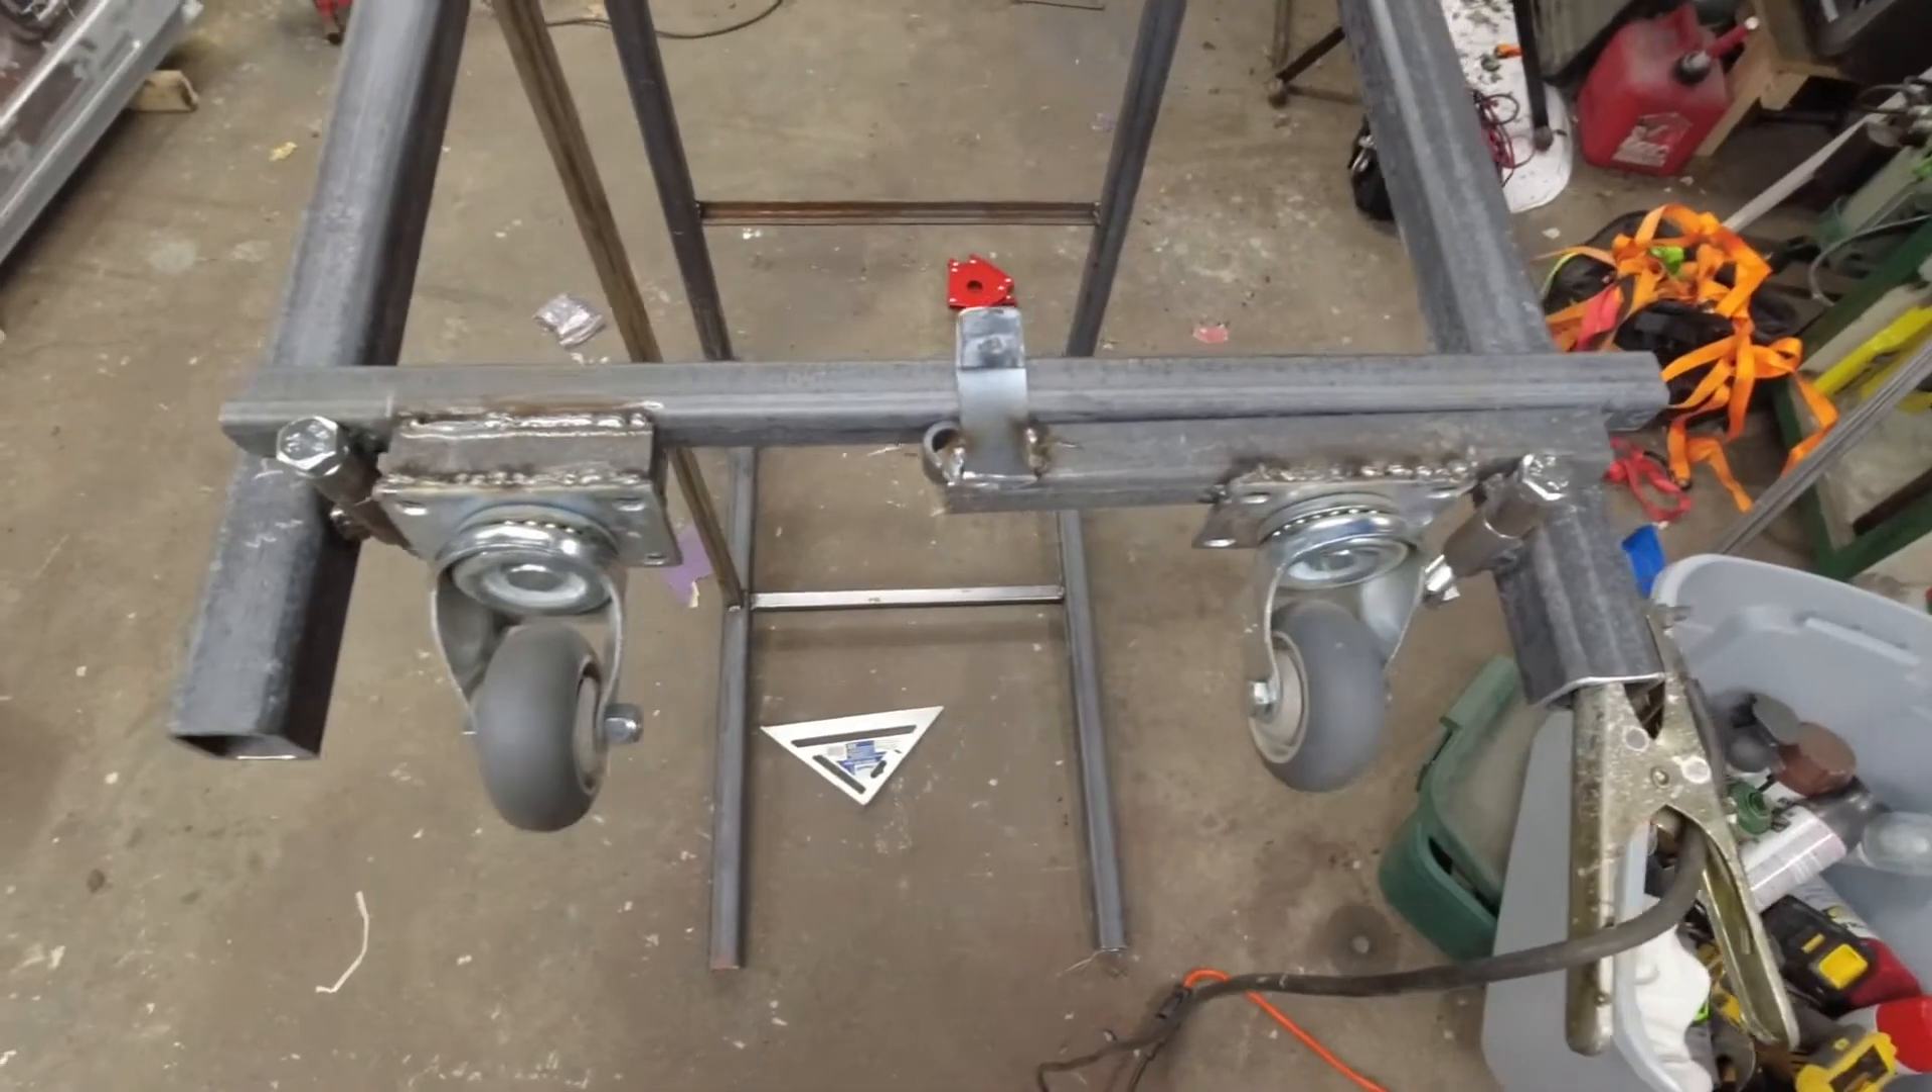All right, so that's the wheel assembly basically built.